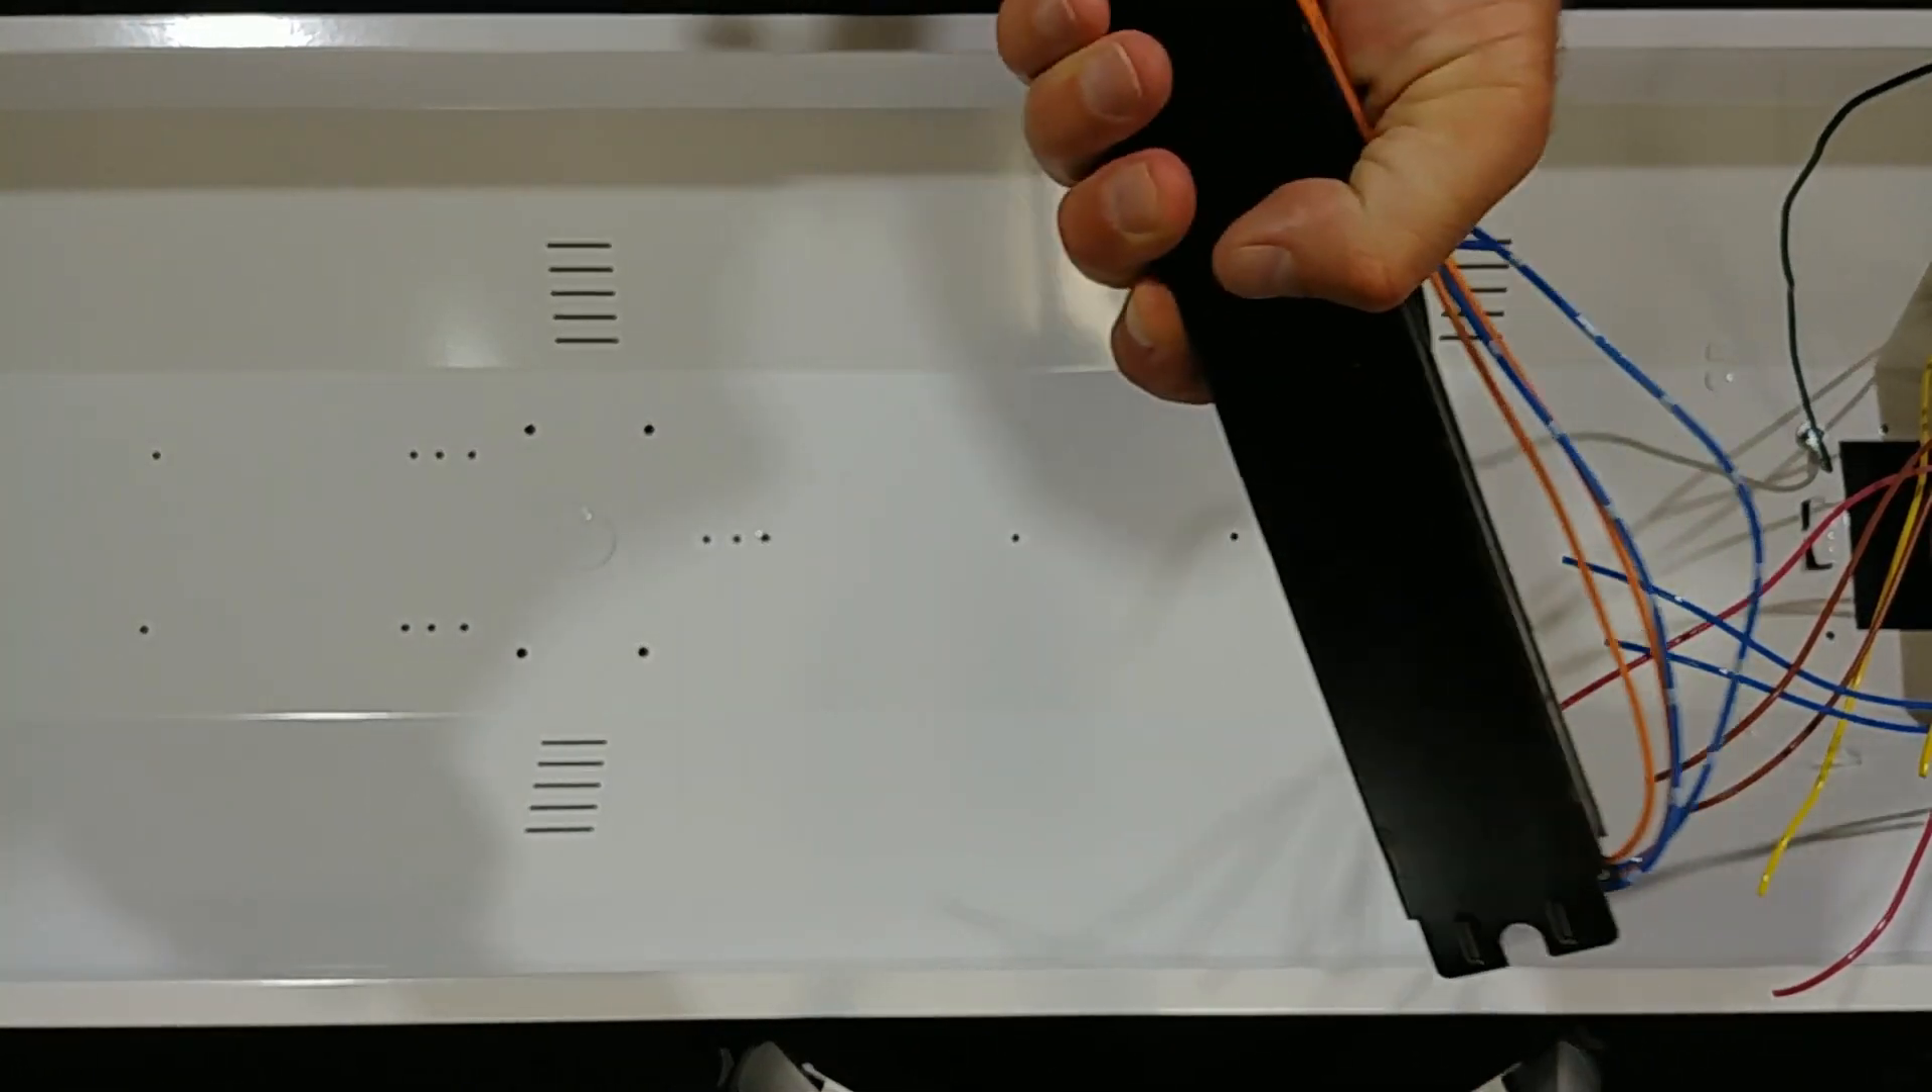And now we've eliminated the ballast from the fixture.